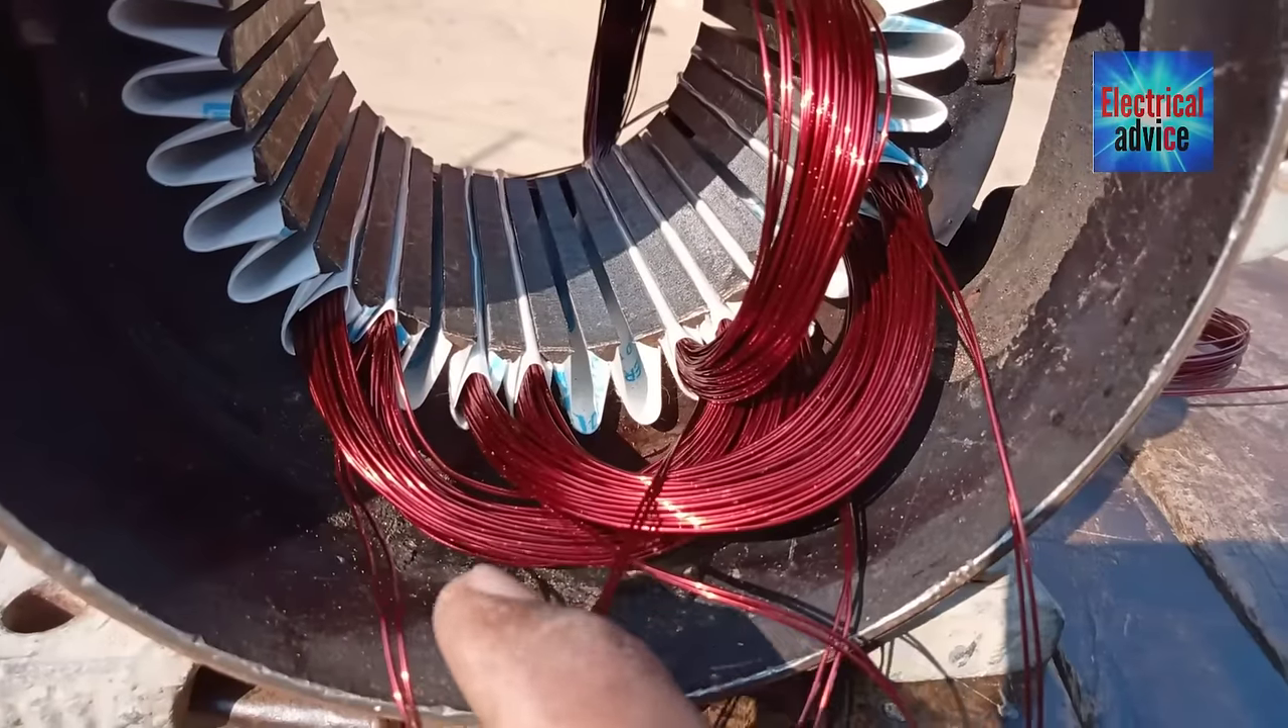एक side से मने coil डाल ली है।